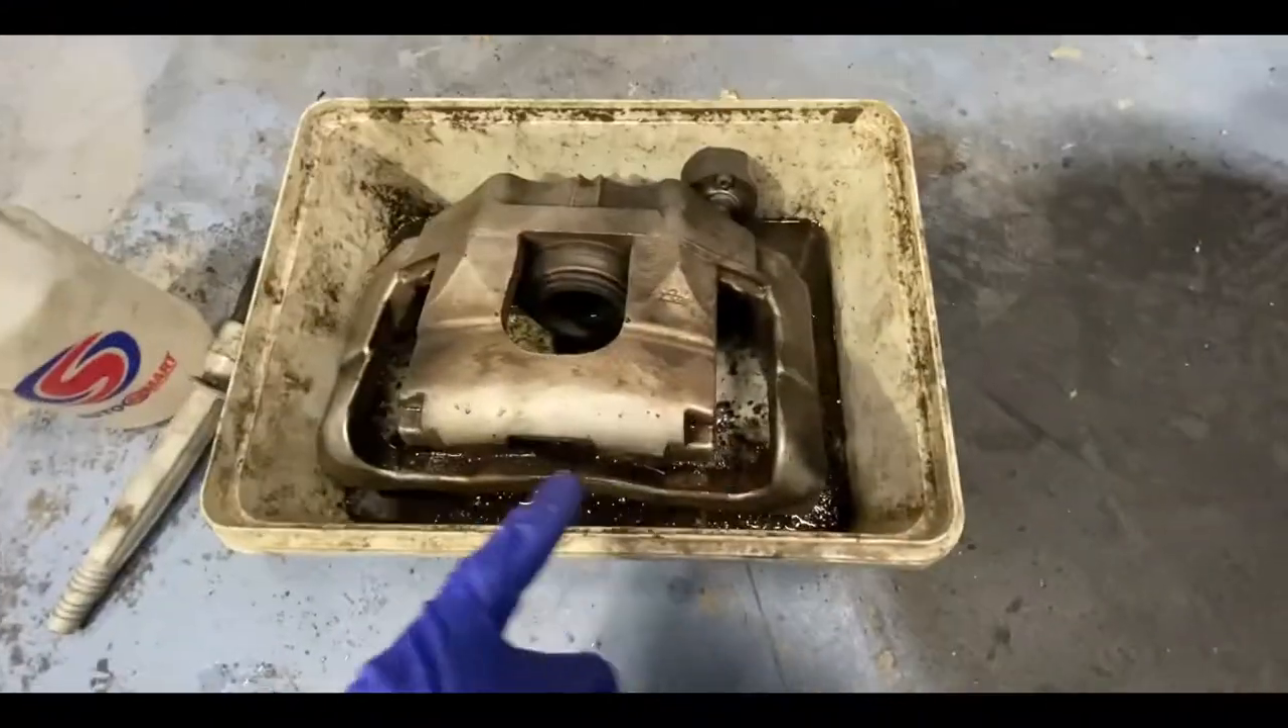I can't really see, but I've got basically all the brakes off, and I've literally already started with the brake cleaner, and just cleaning down the calipers.